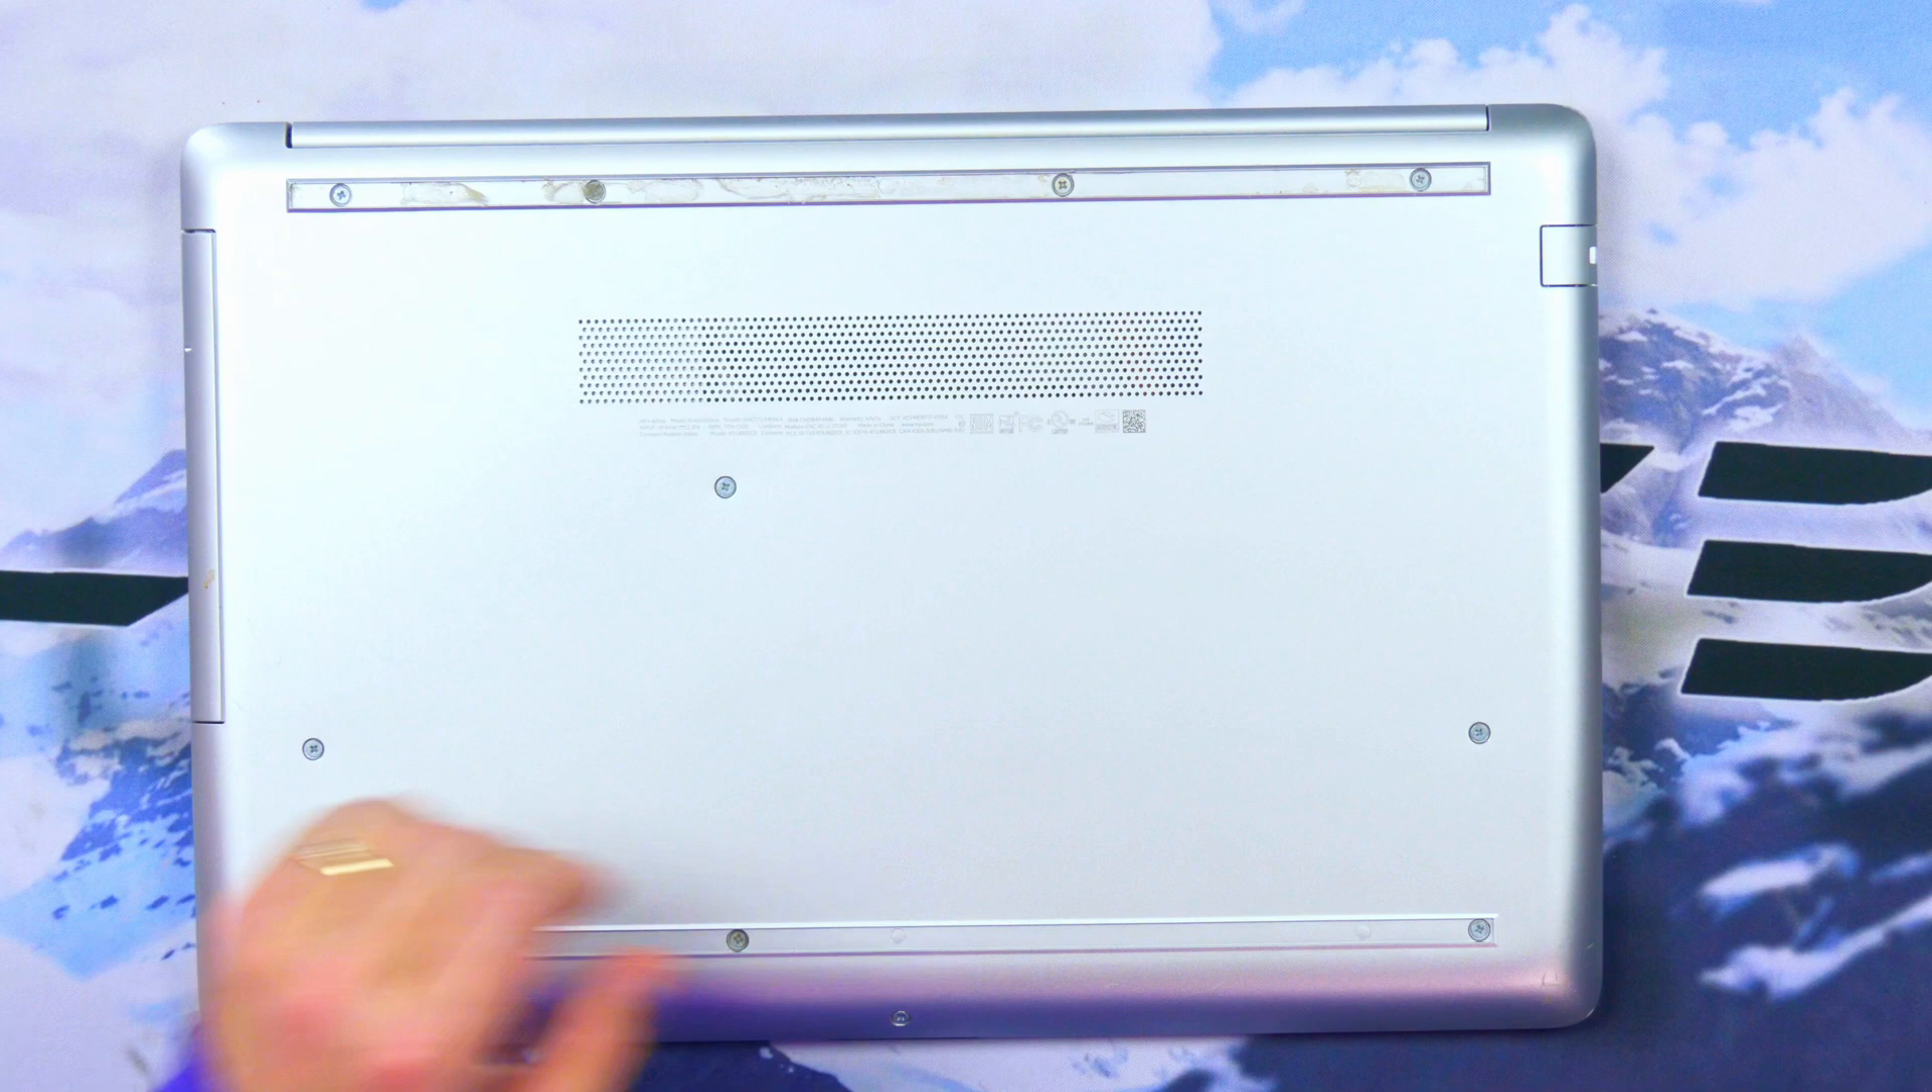Okay, with the feet removed, we can see all the screws.